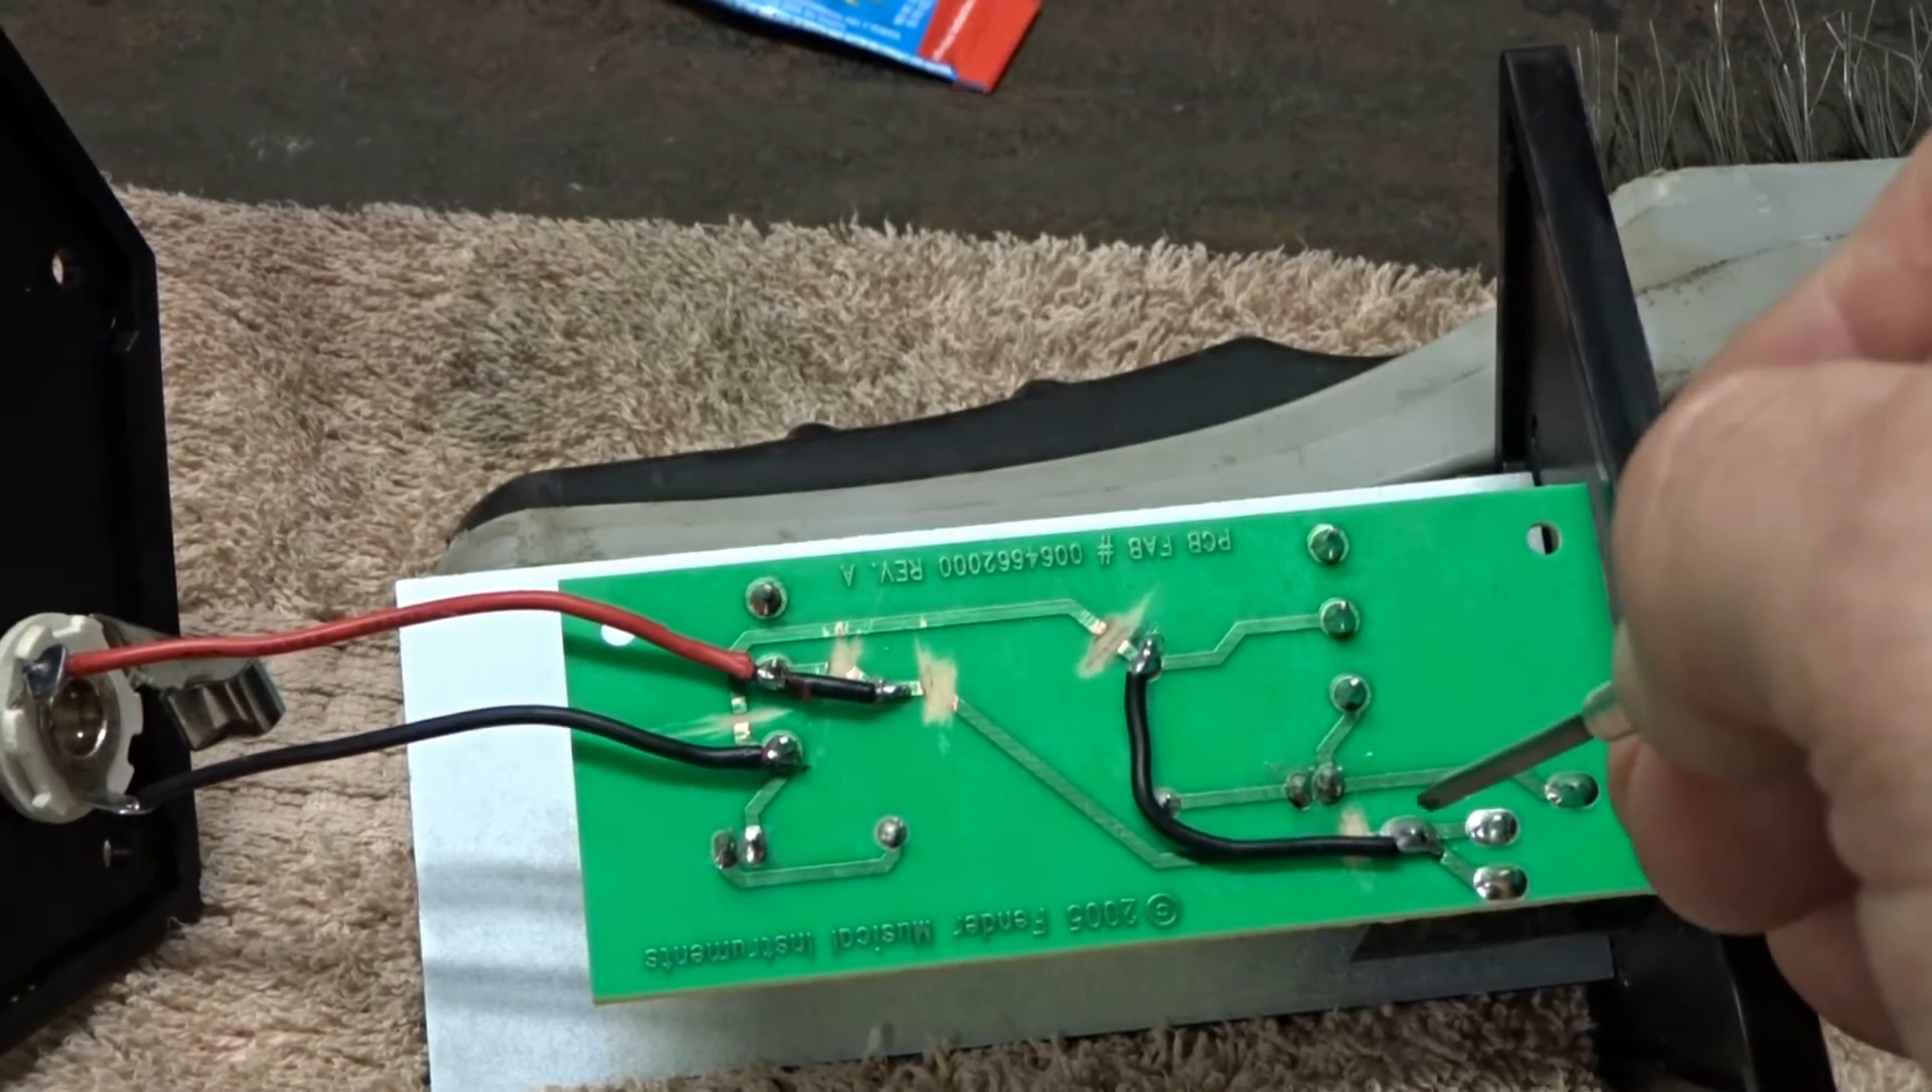I took a black wire and I soldered it to this ground point.